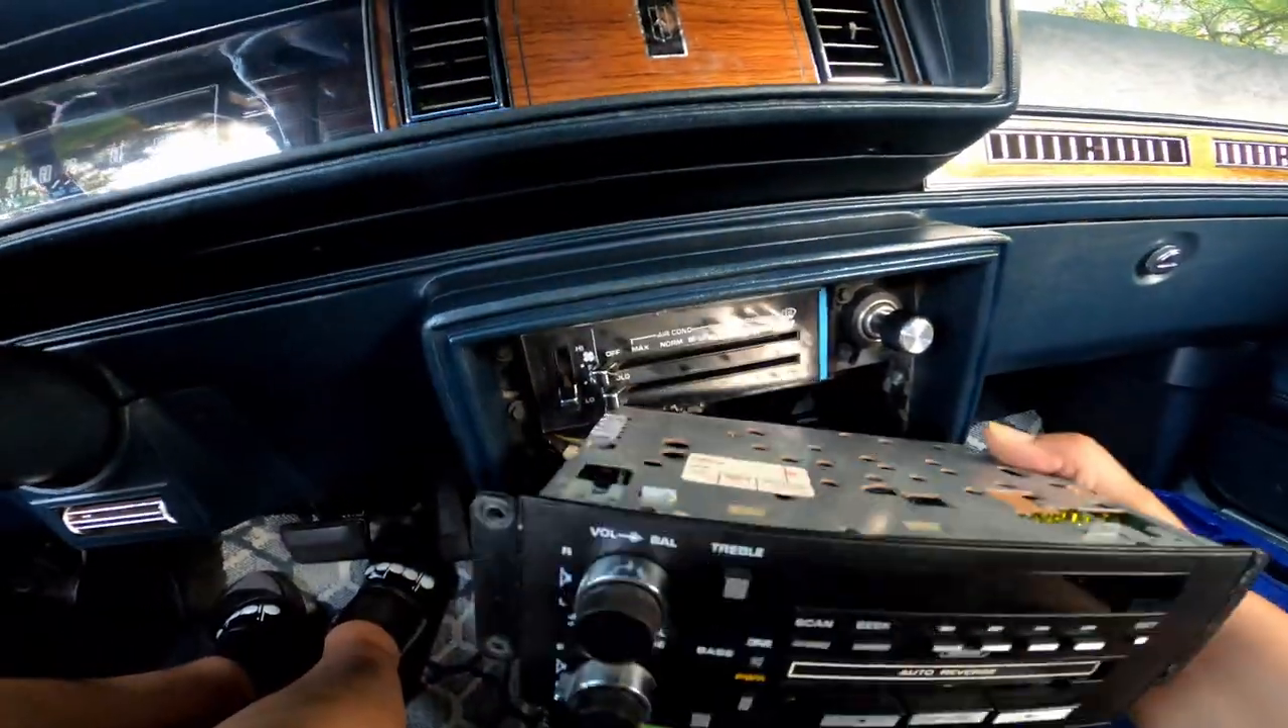But as you all can see, I got the radio out, man.